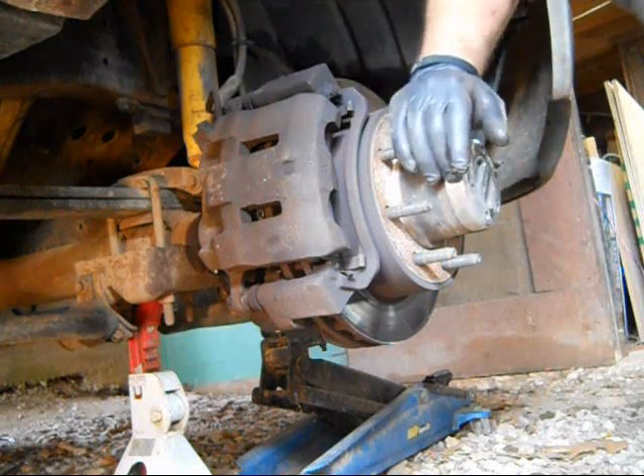All we got left to do now is put on the tire.